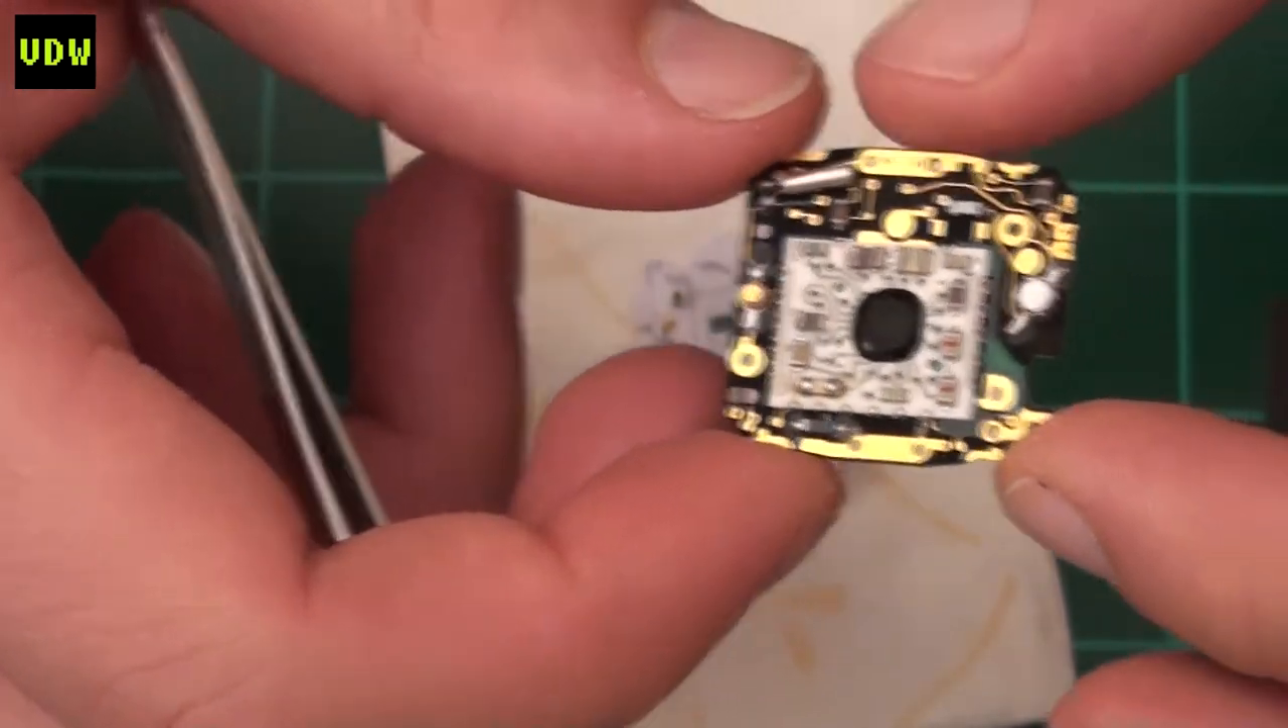And there you have the module stripped down.